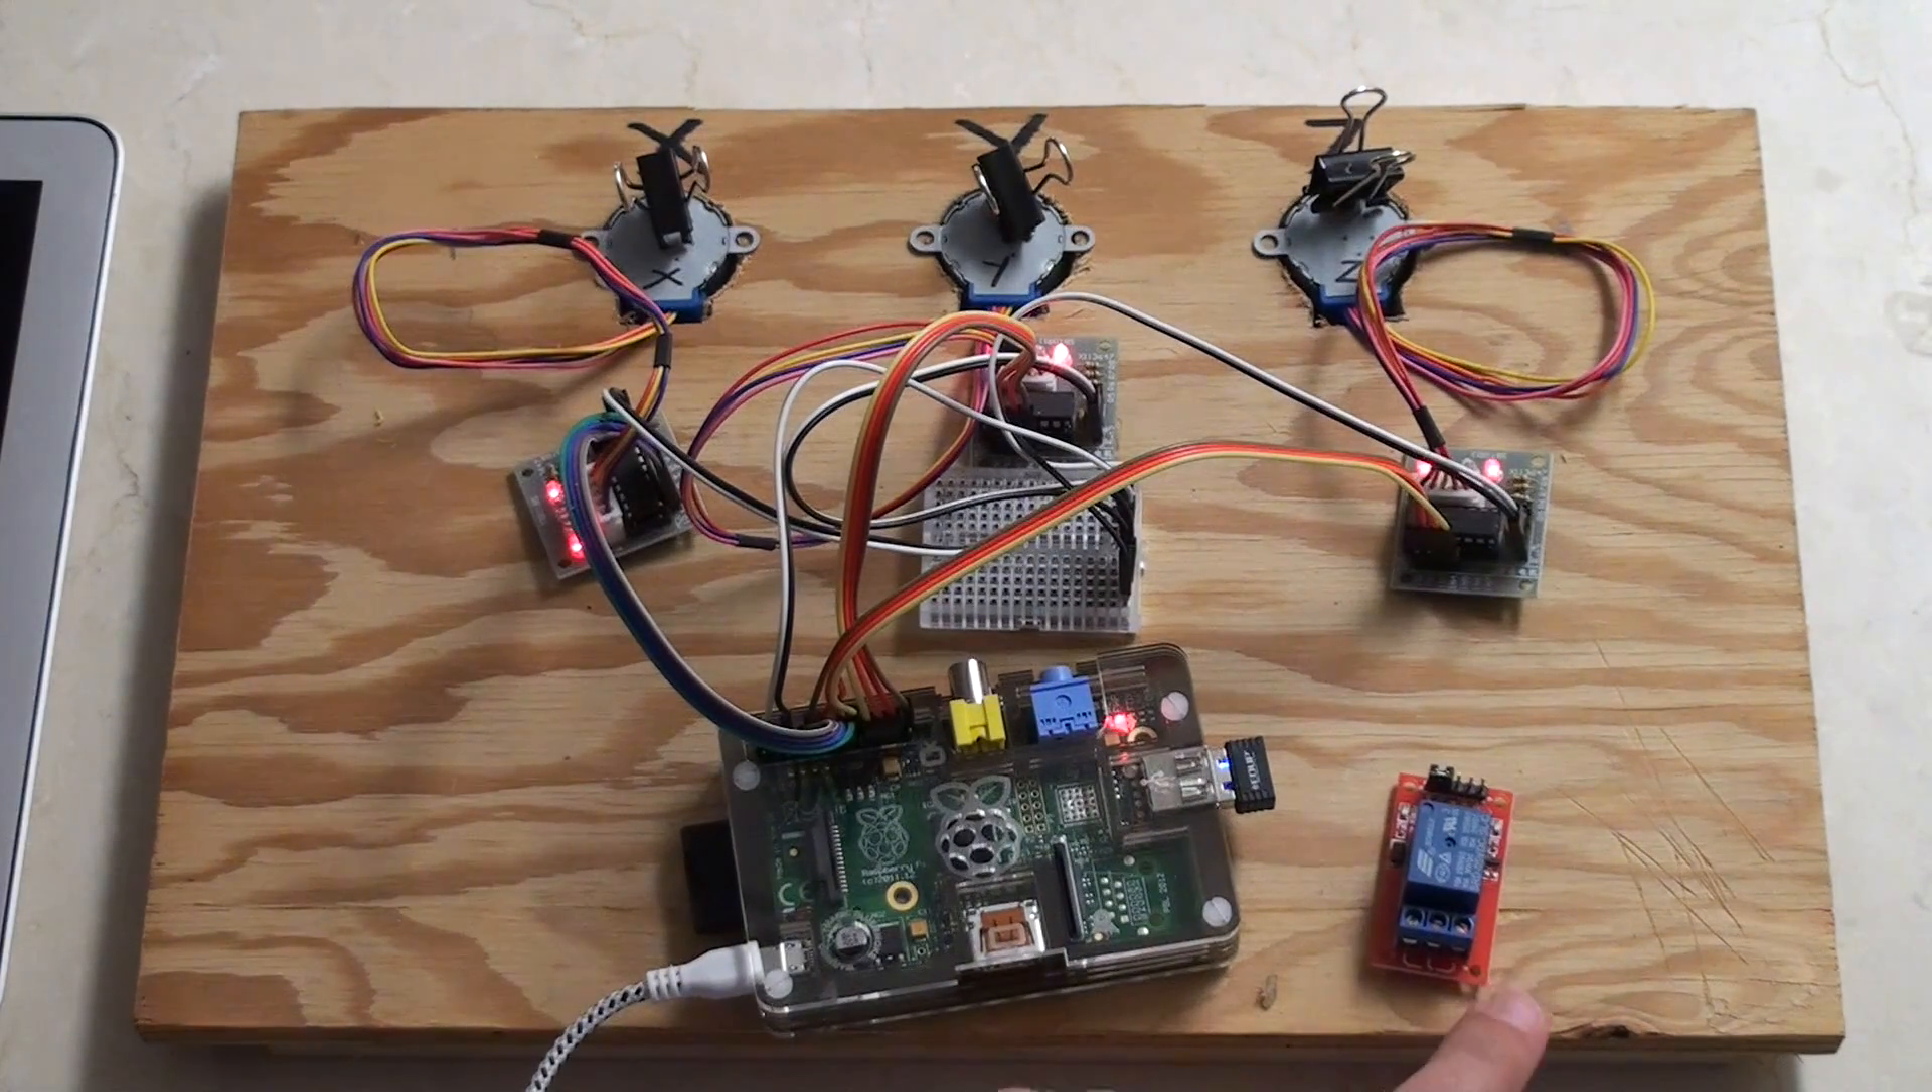I've got a one channel relay there which I haven't yet connected.